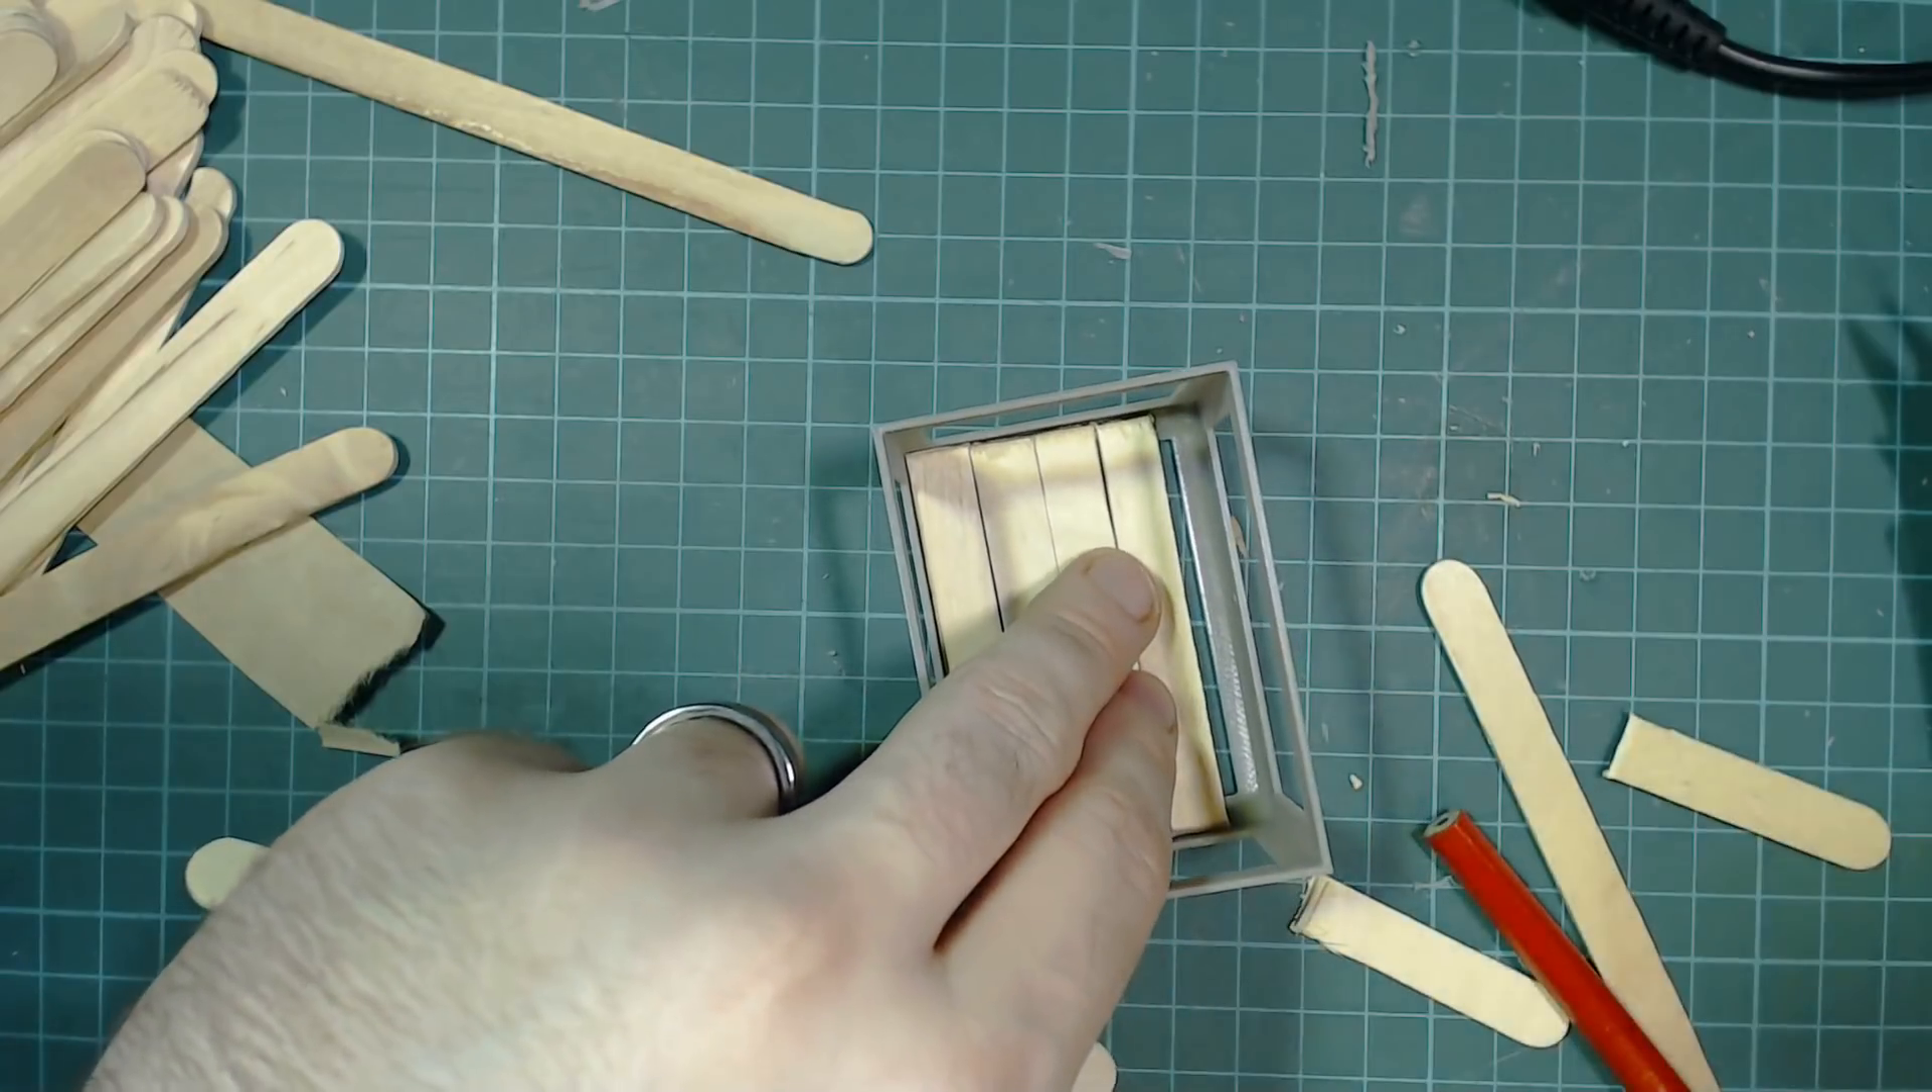On the base I was left with a gap too small for a full stick to fit in.